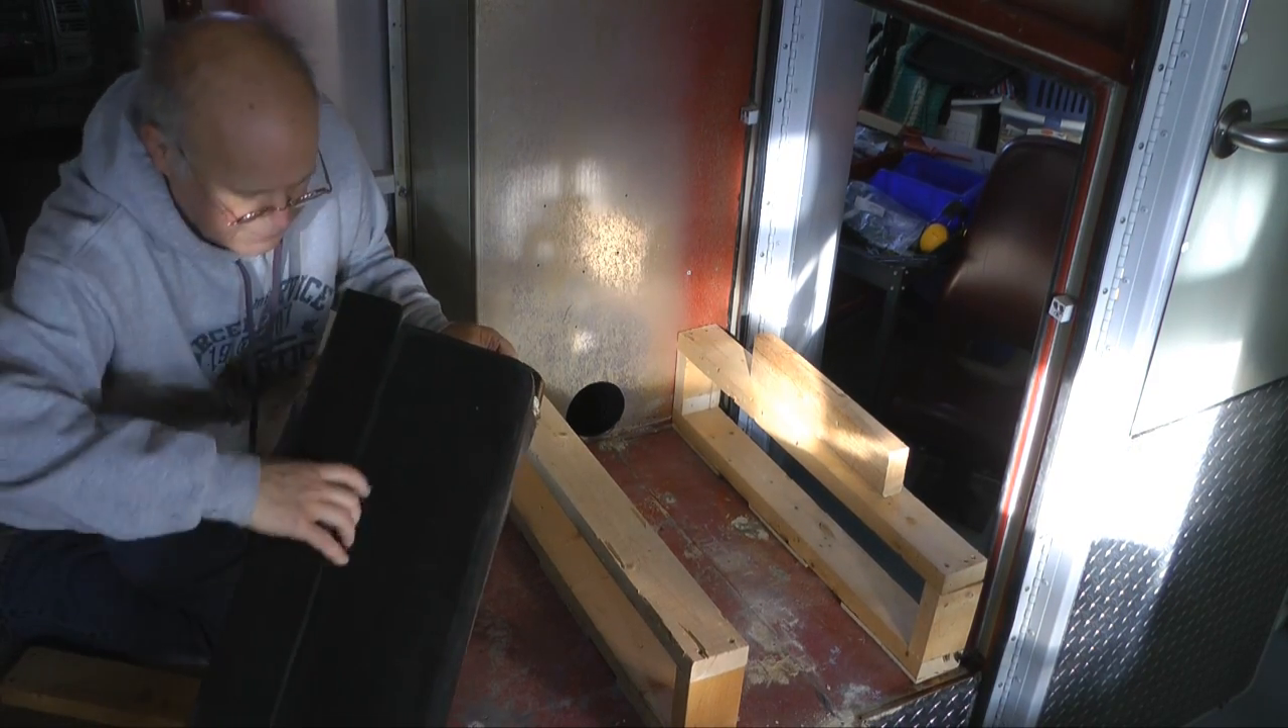I created some wood structures here. And that is to hold our holding tank.